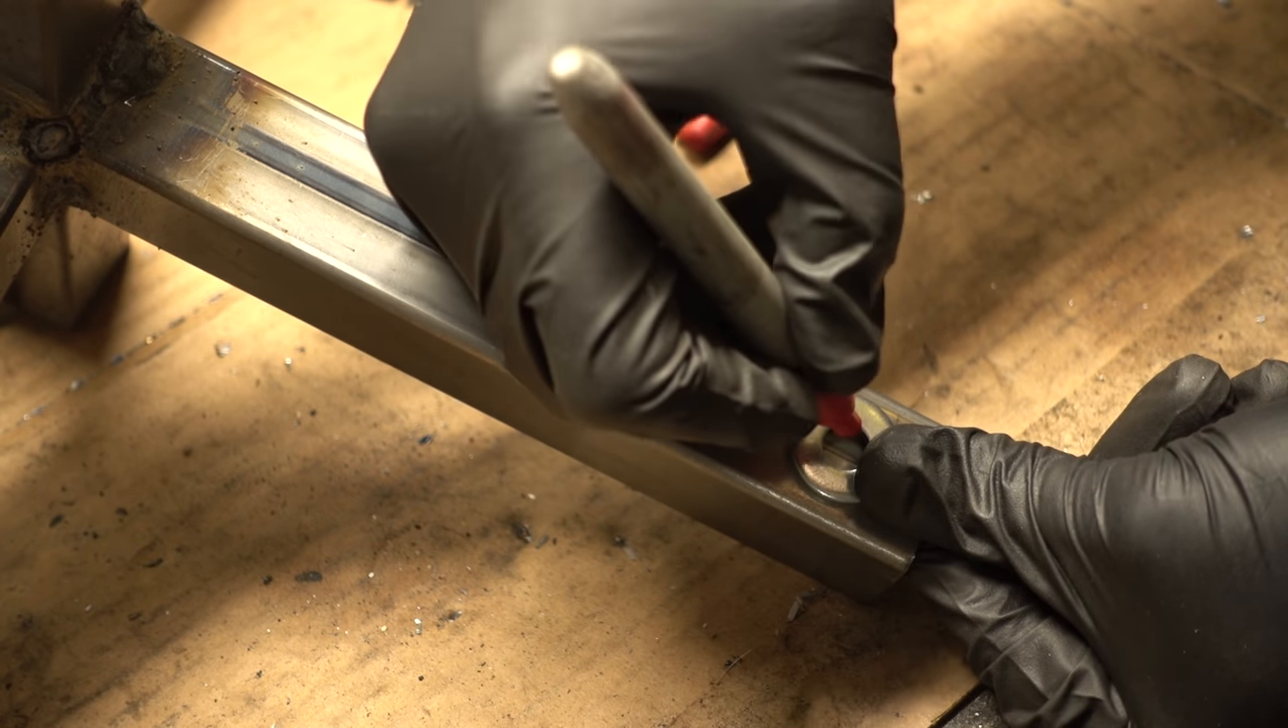So now we've got all these tabs to block off the ends of the tubes but we still have to drill the through hole and install the spacer before we can do that.